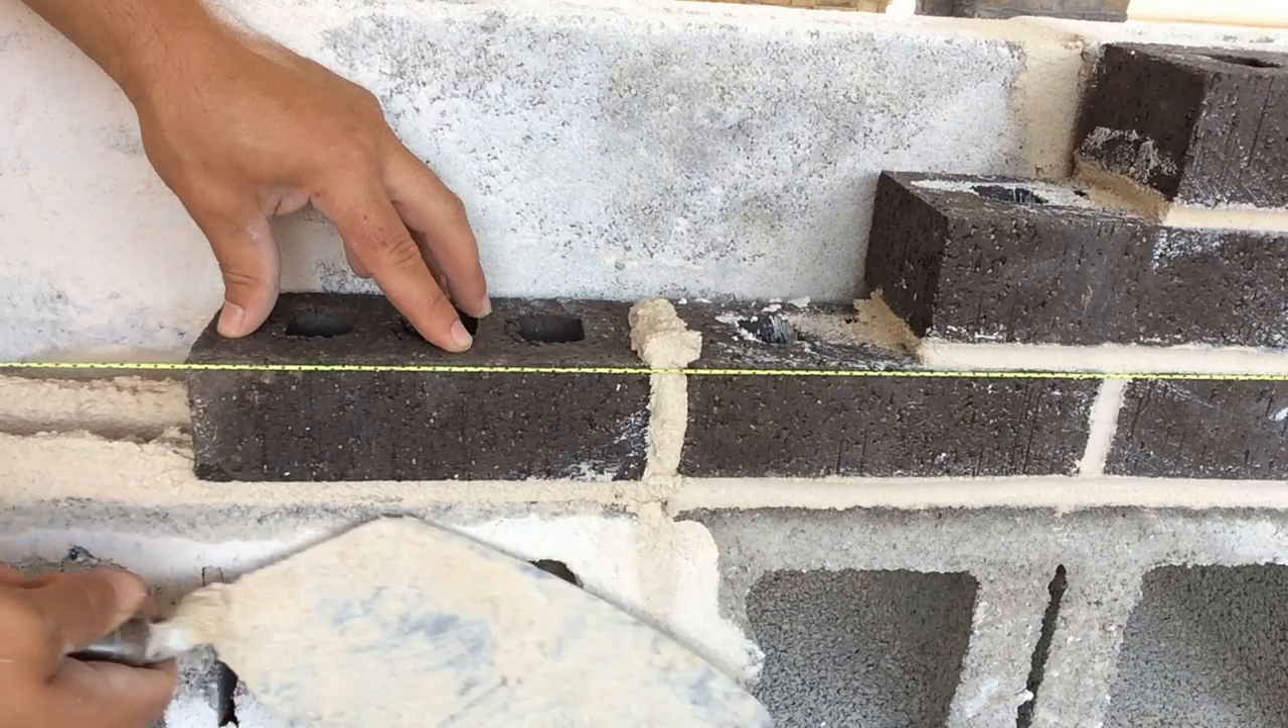The top of the brick looks good with the string line.